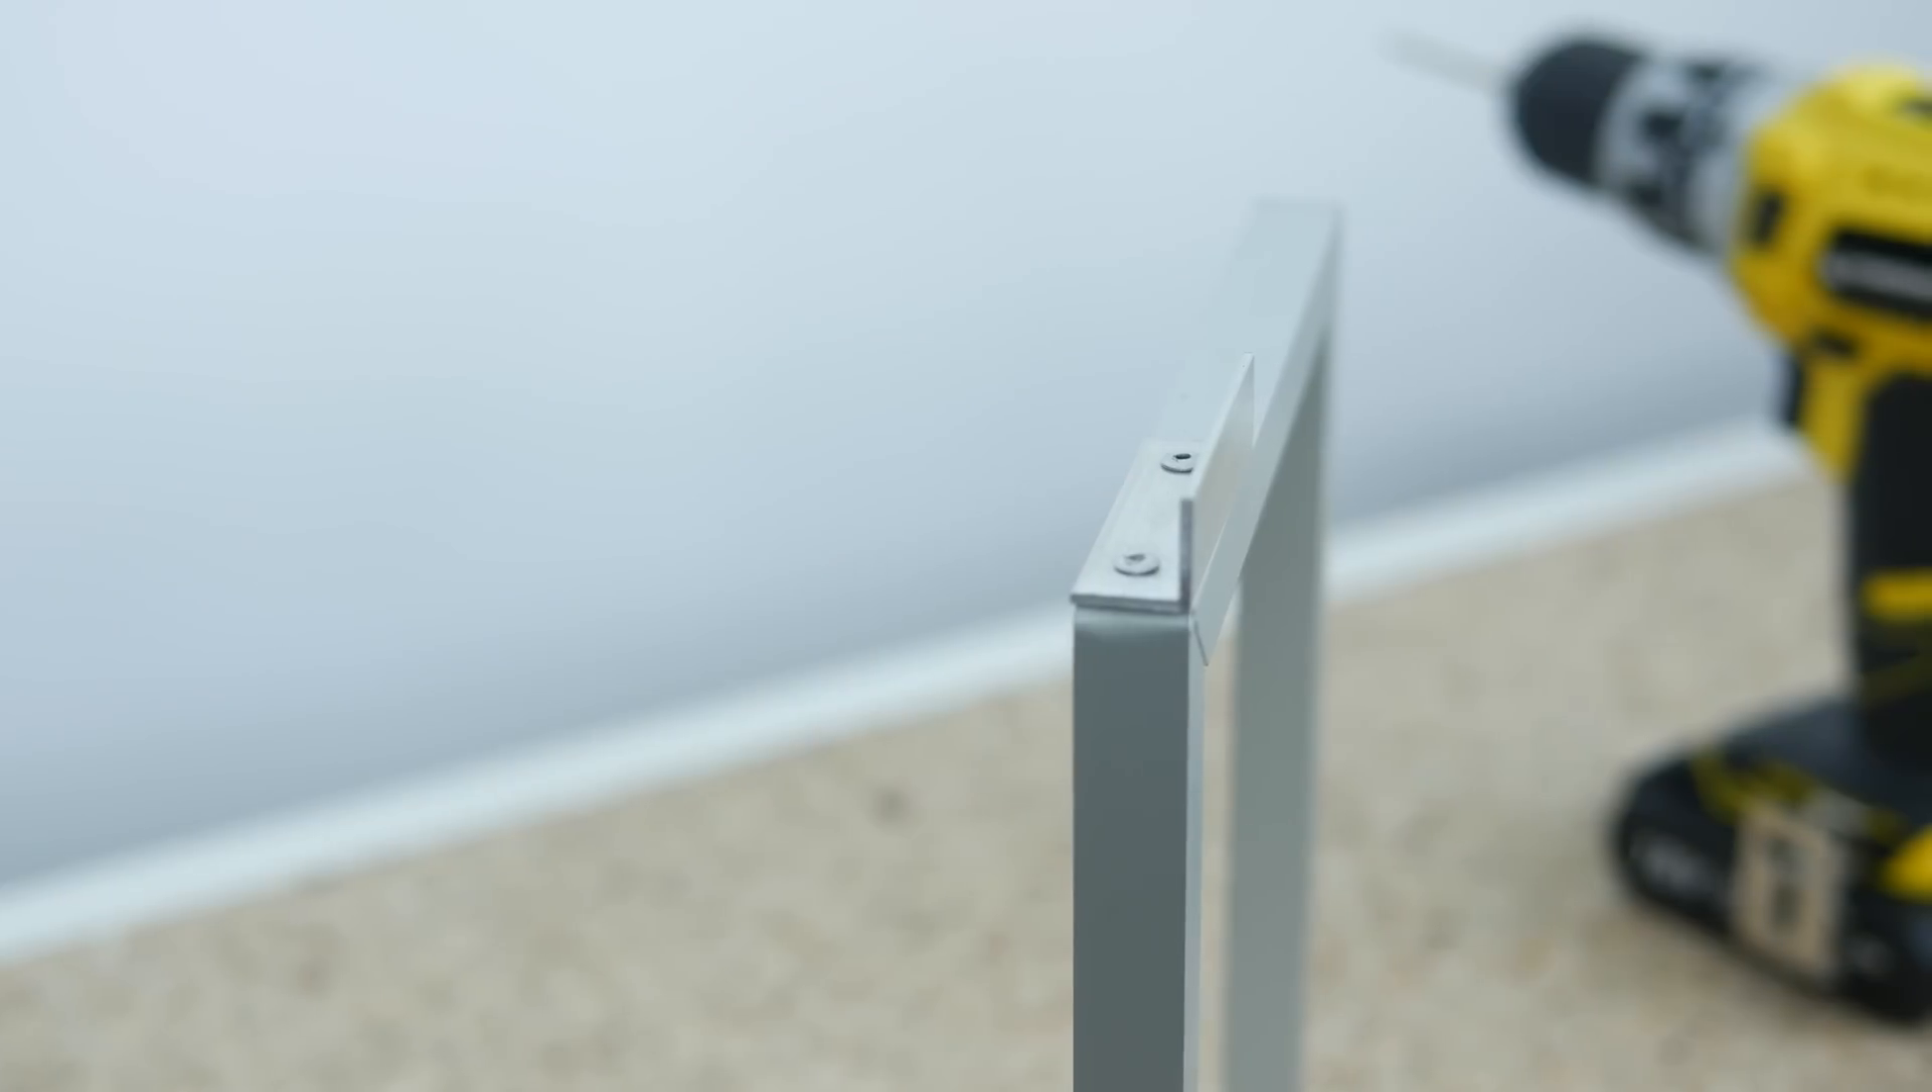A short piece of small 15x15mm angle bar attached to the frame with two rivets was exactly what I needed.